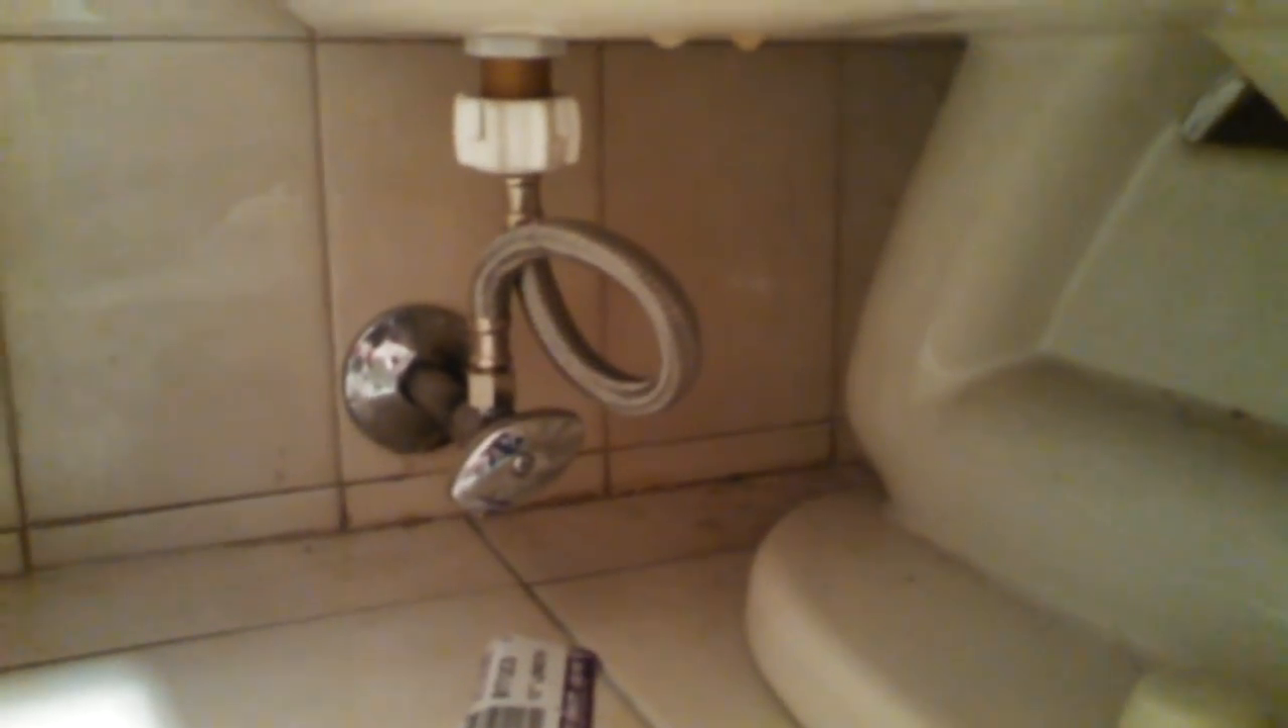We got our supply line on there real nice.